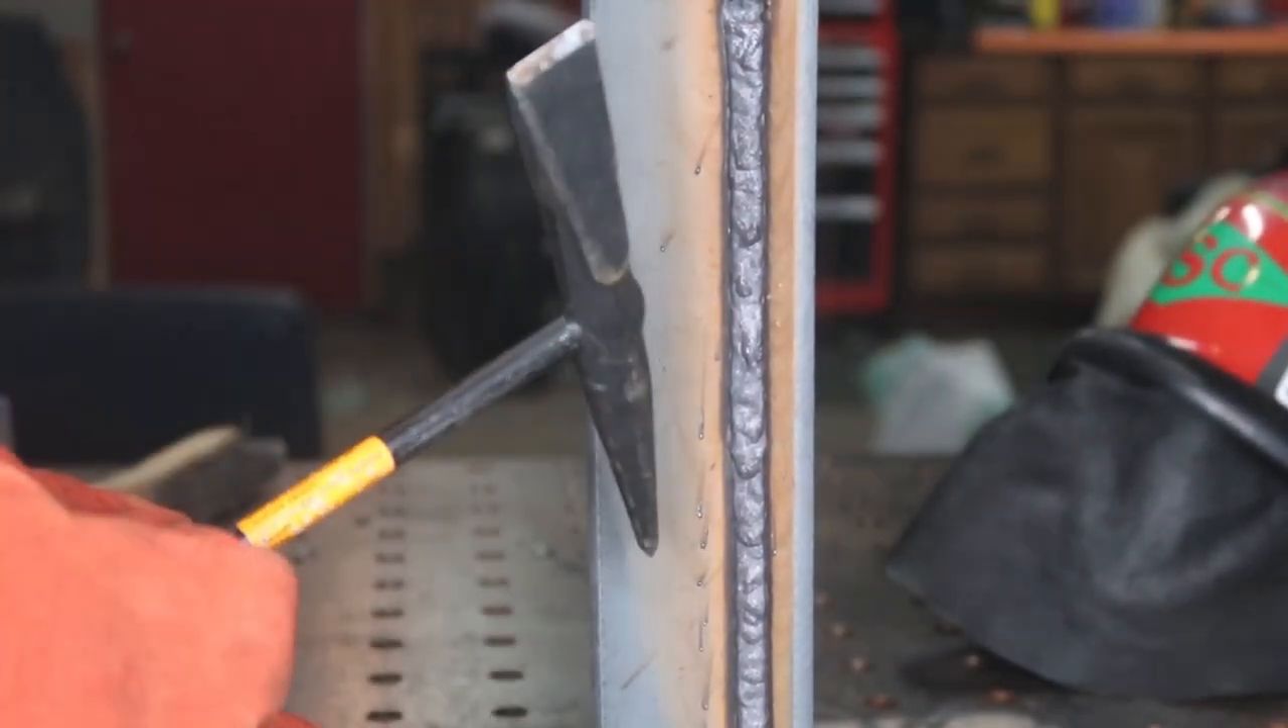We just finished this weld.